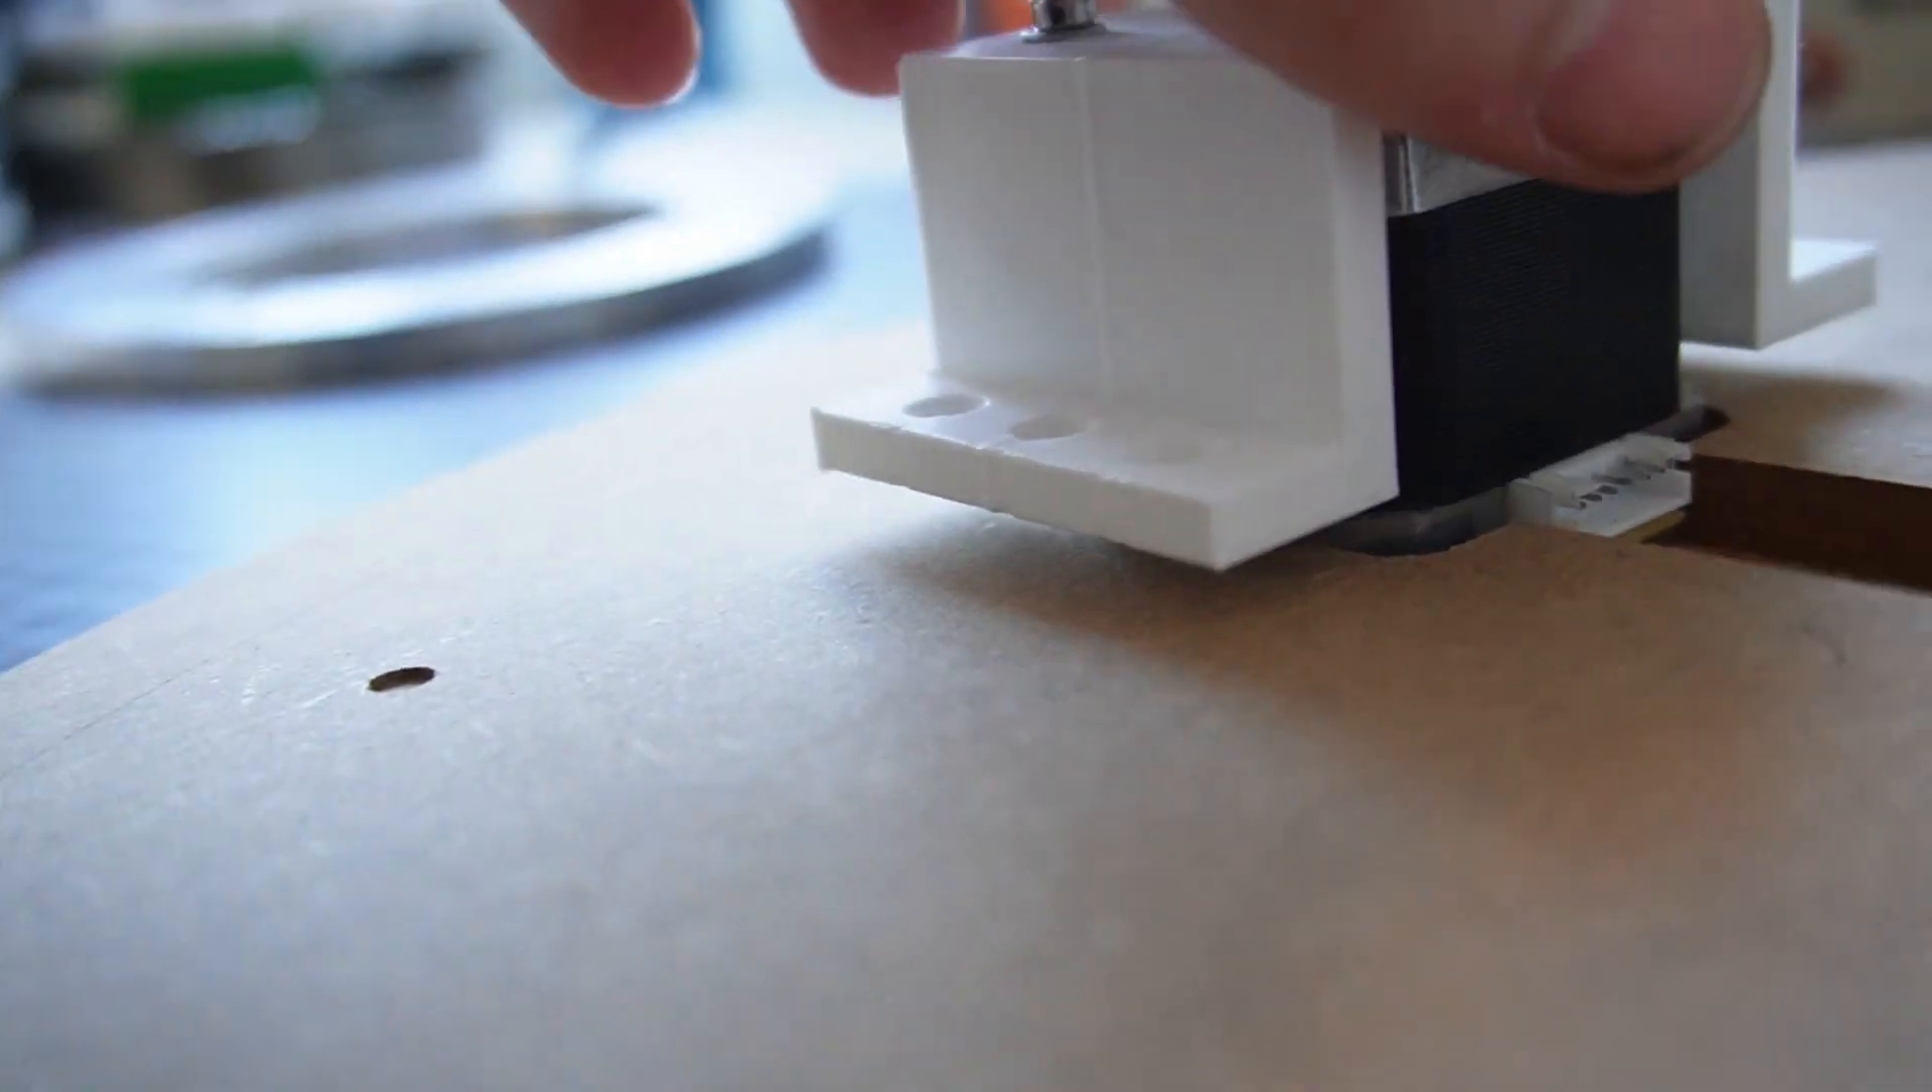But as you can see there is a gap between the bracket and the base plate.